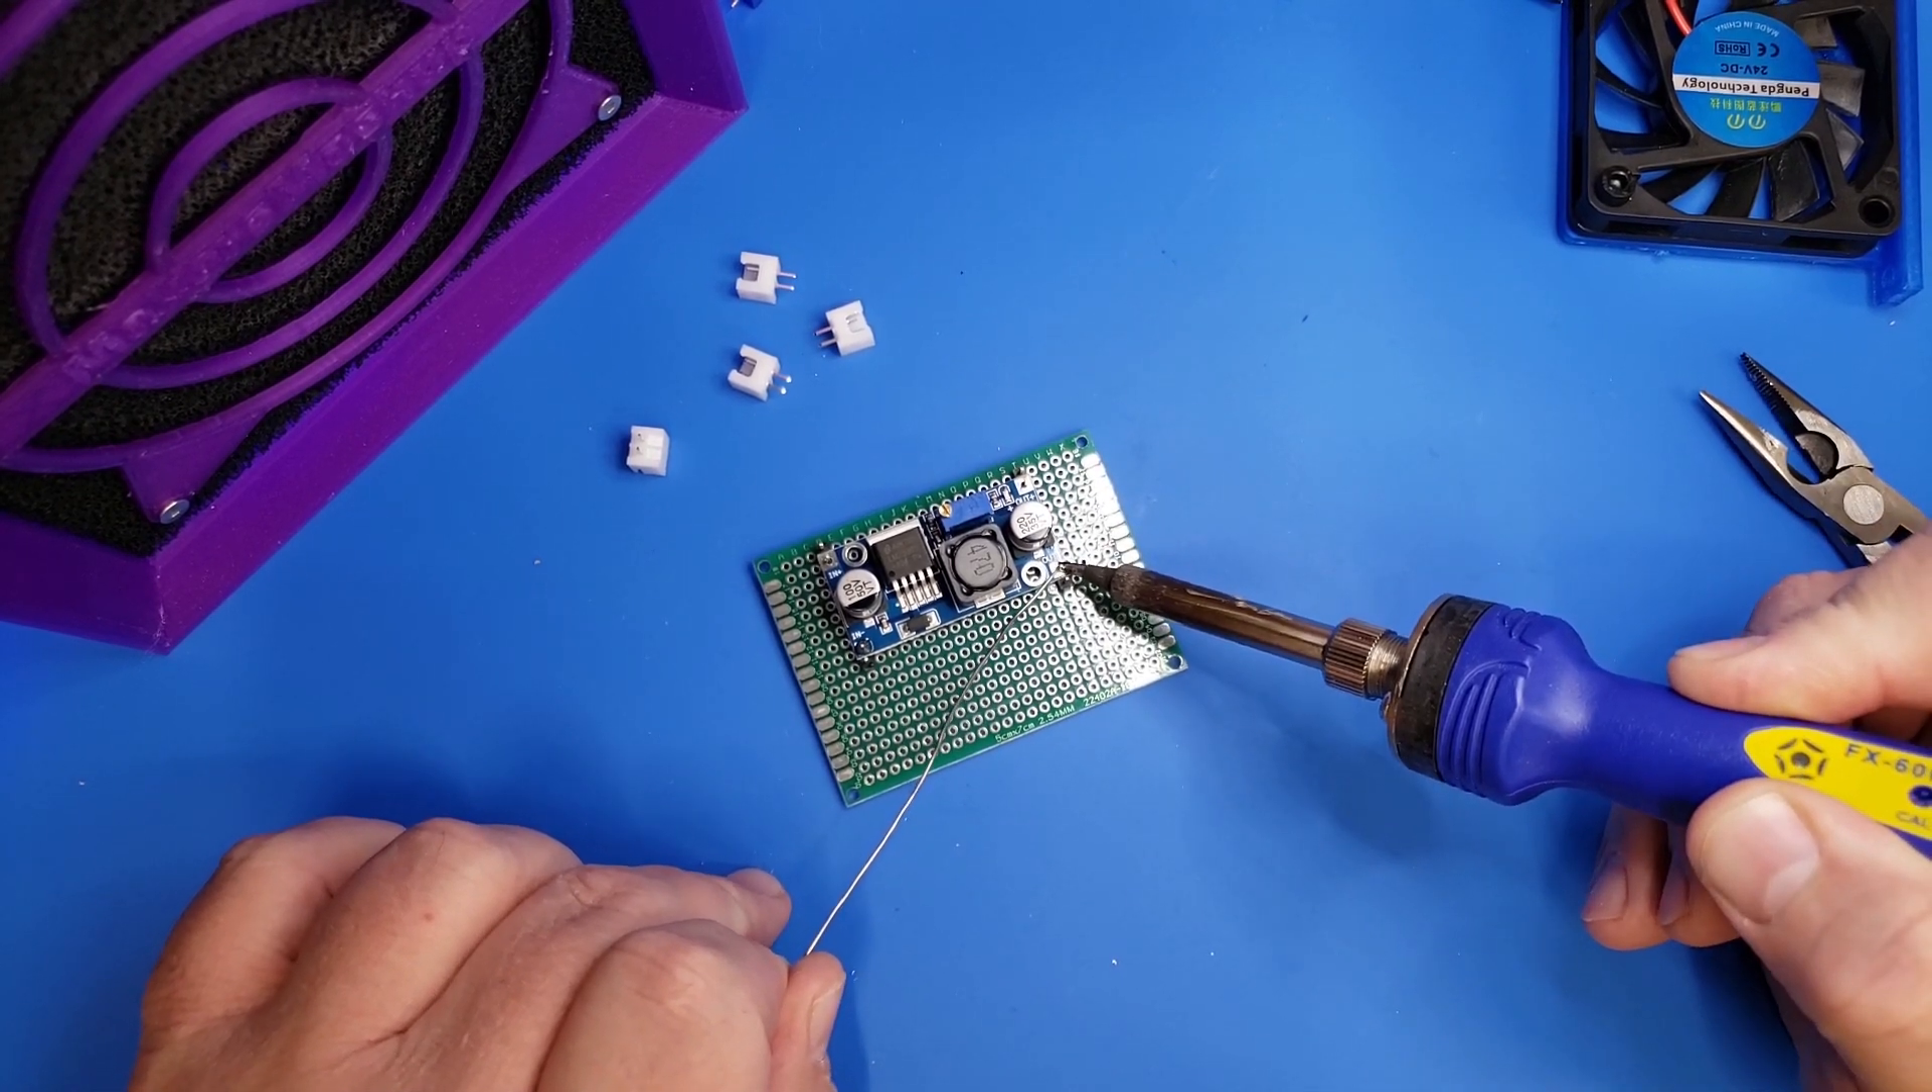Now you can see I've got the buck converter attached and I'm just soldering it to these header pins.